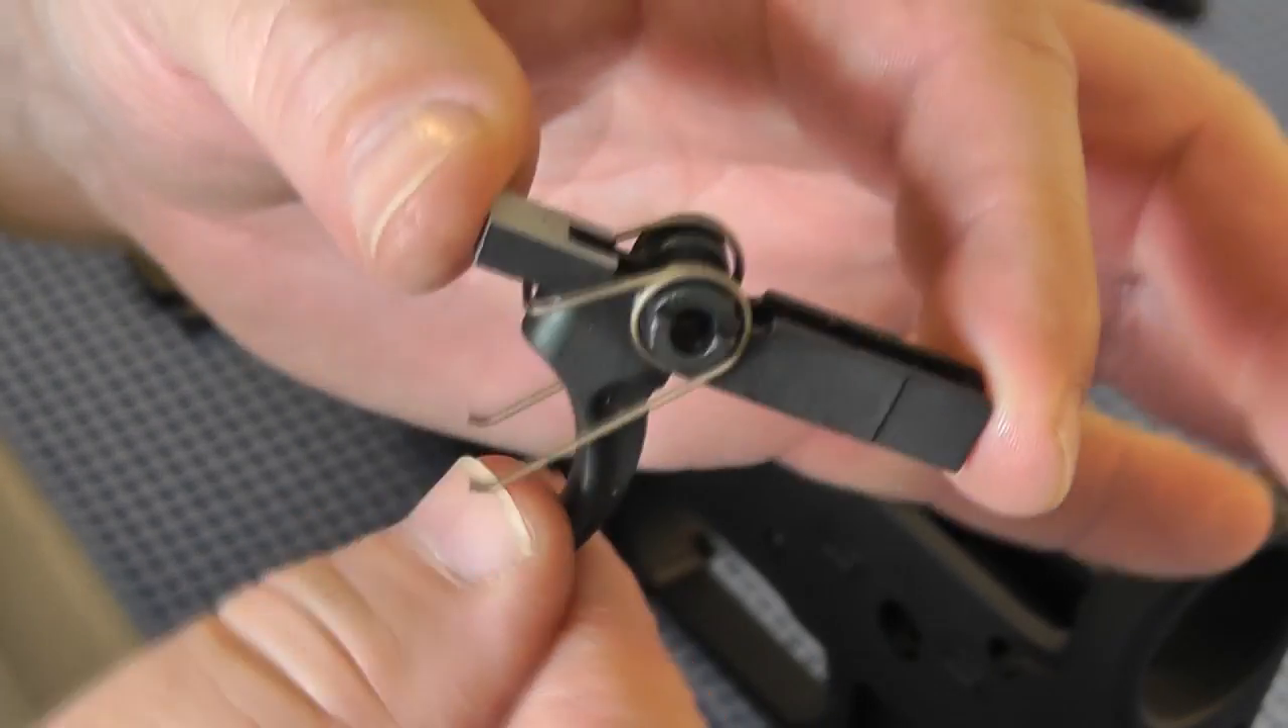There's our trigger spring see how it's wrapped around it.